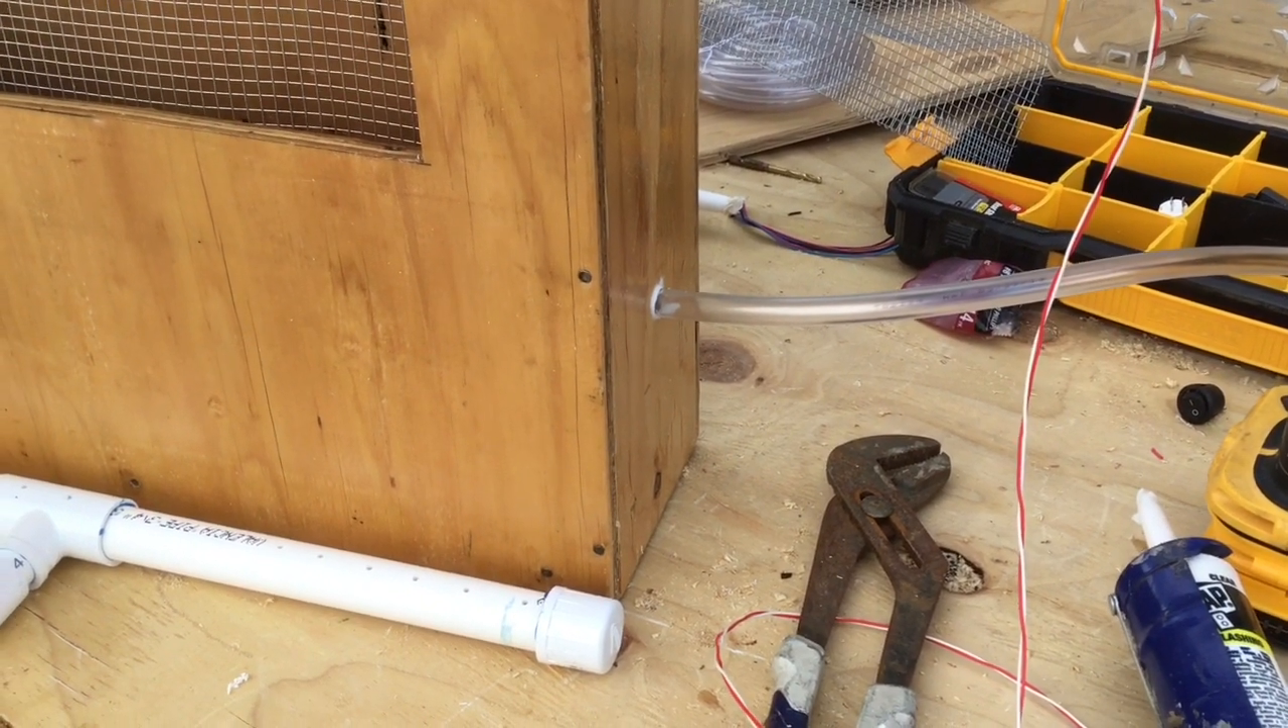So the next piece I've installed a half inch line that will be the drain returning water from my cooler back to the main water reservoir outside.